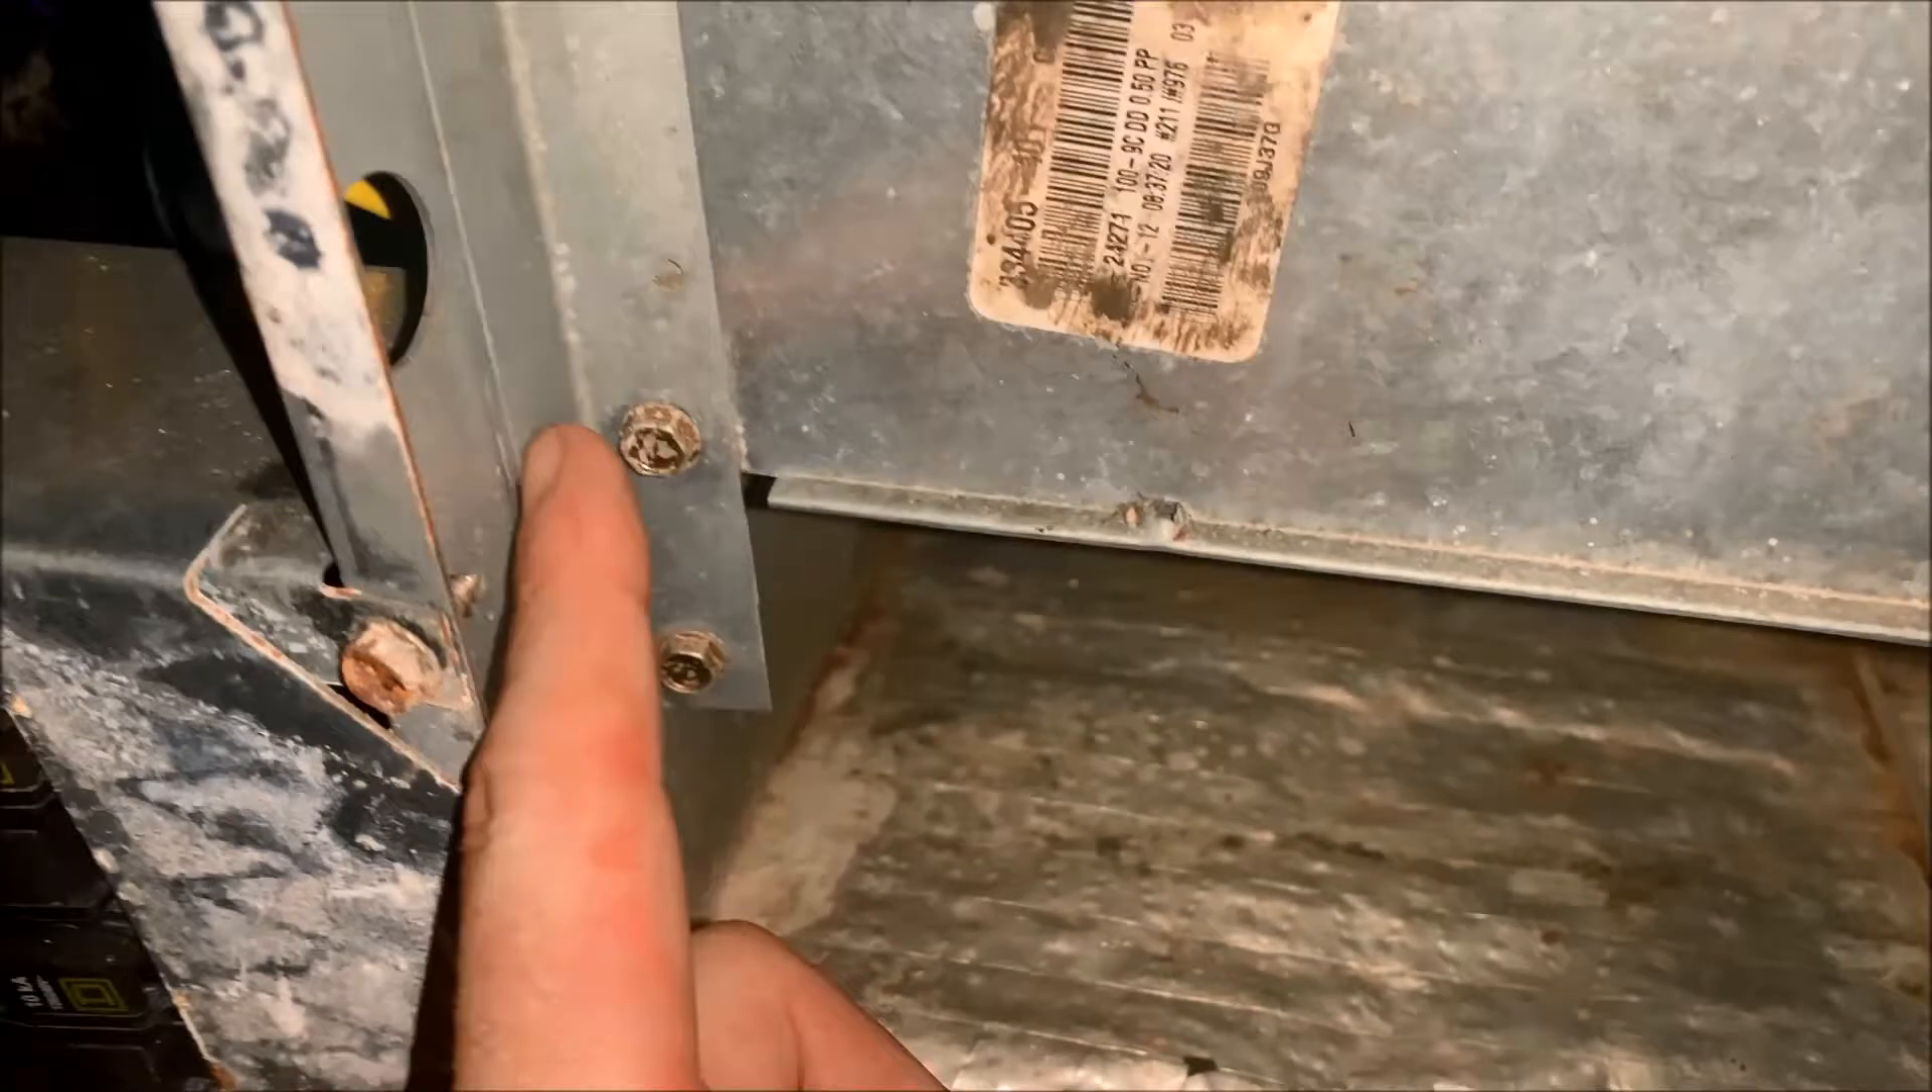I have the bottom bolt for the bracket in. I have the bottom bolt that's going to the fan assembly.